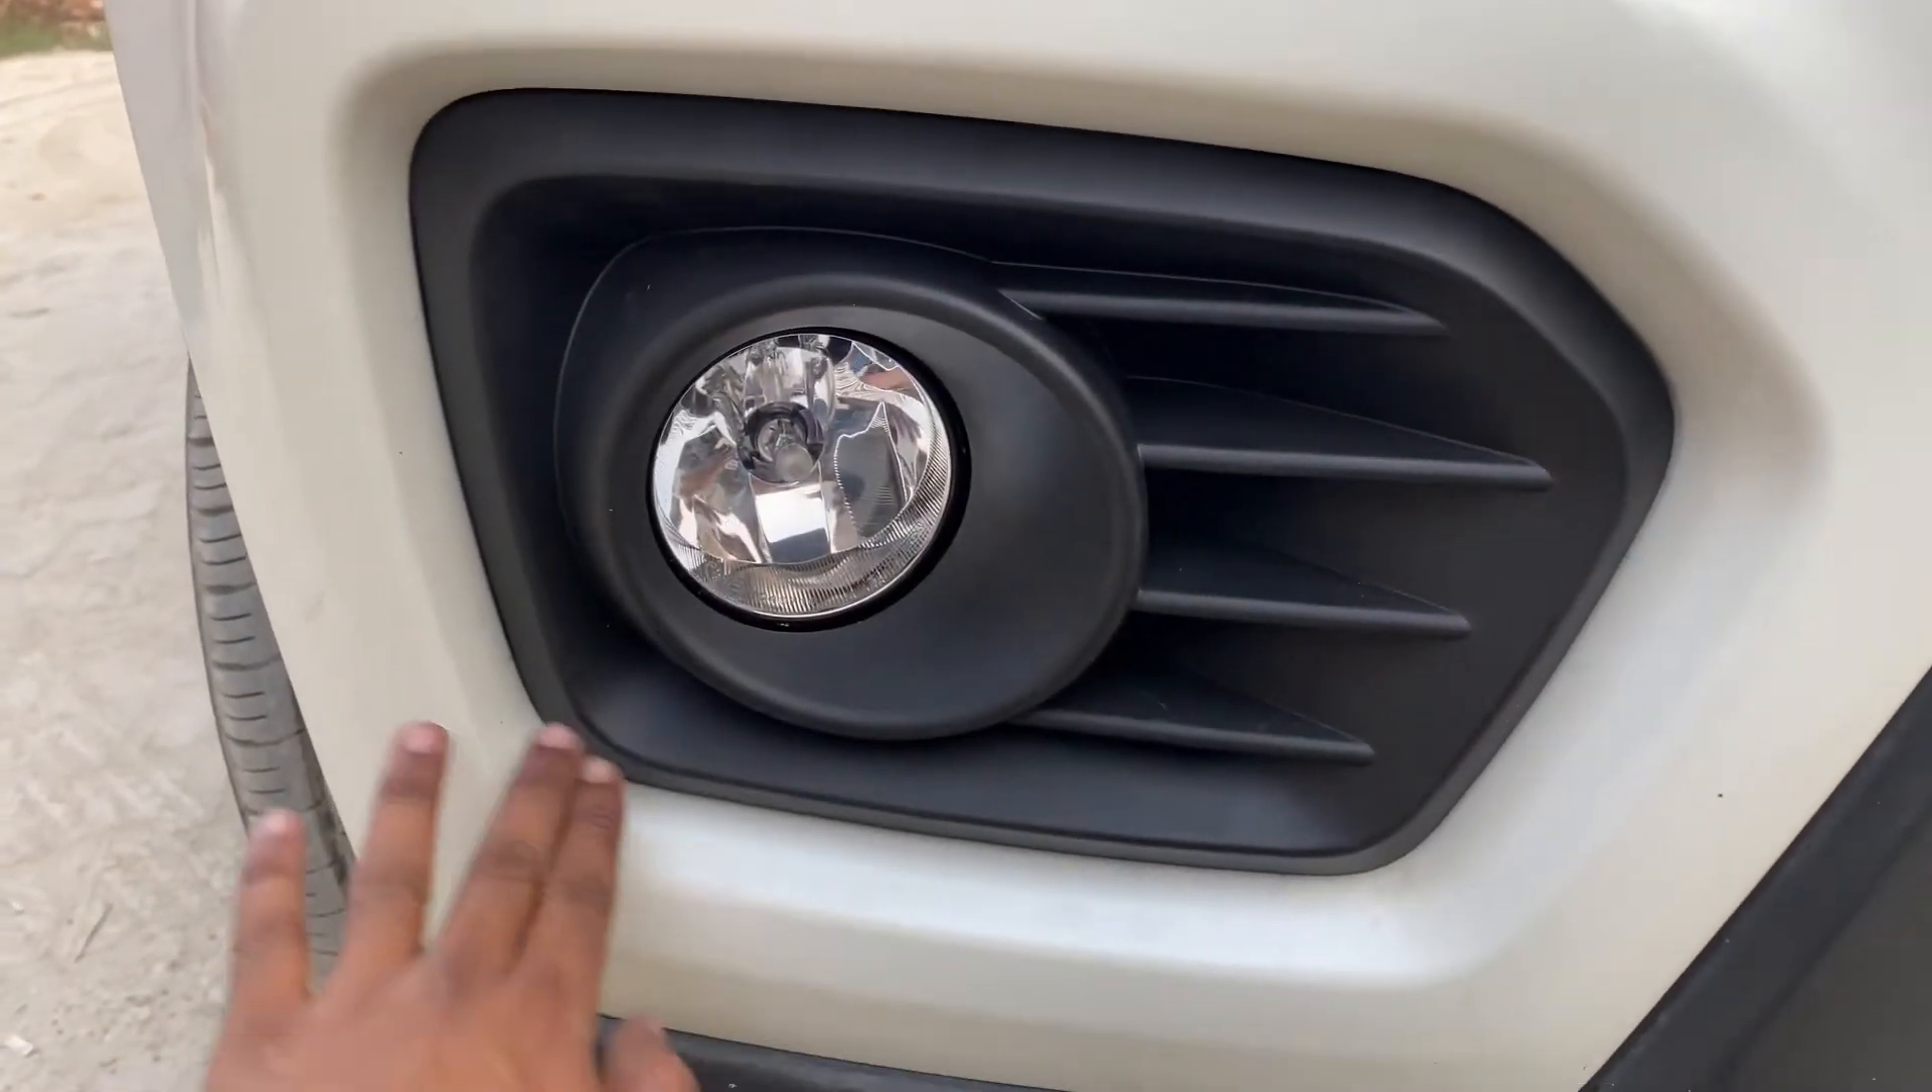गाड़ी के नीचे फोग लैम्प भी लग गया है और उसका जो कवर था फोग लैम्प का वो भी लग चुका है।